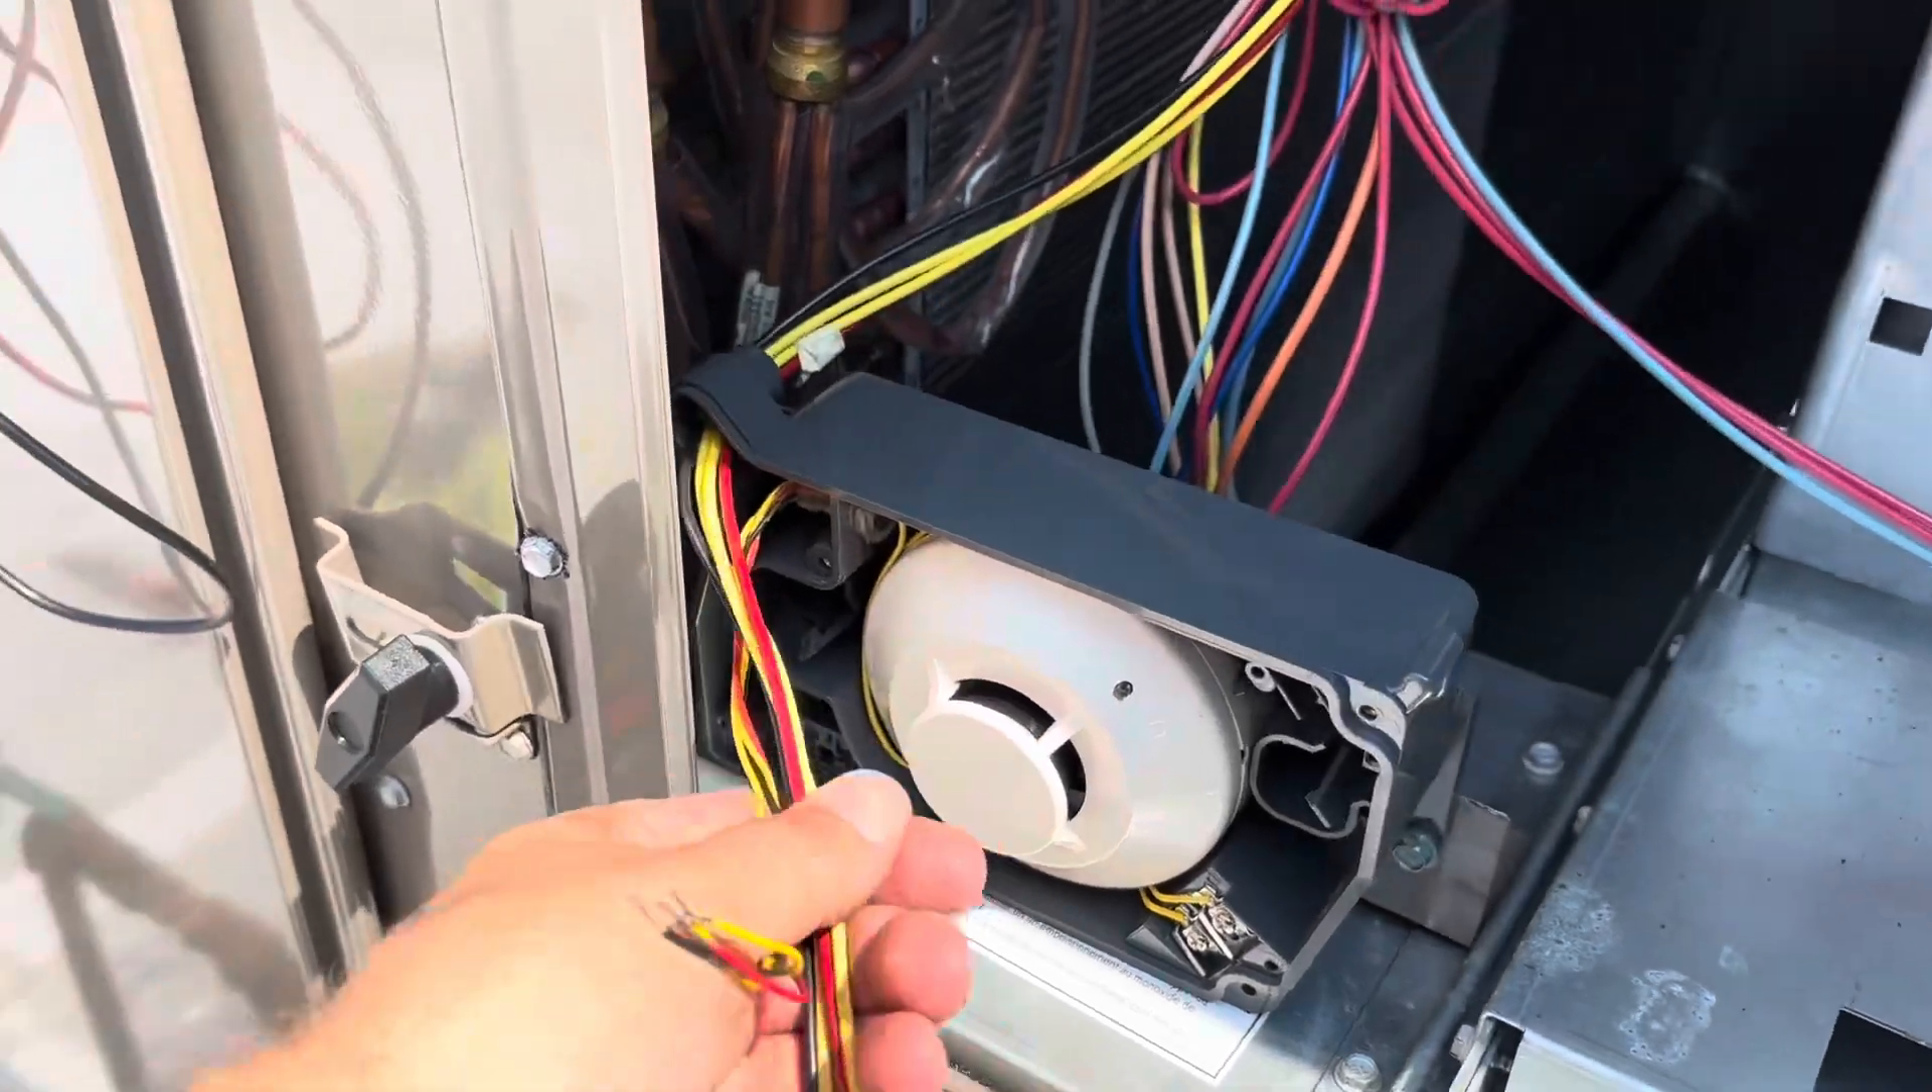Oh i still have to connect these sensor wires over here.